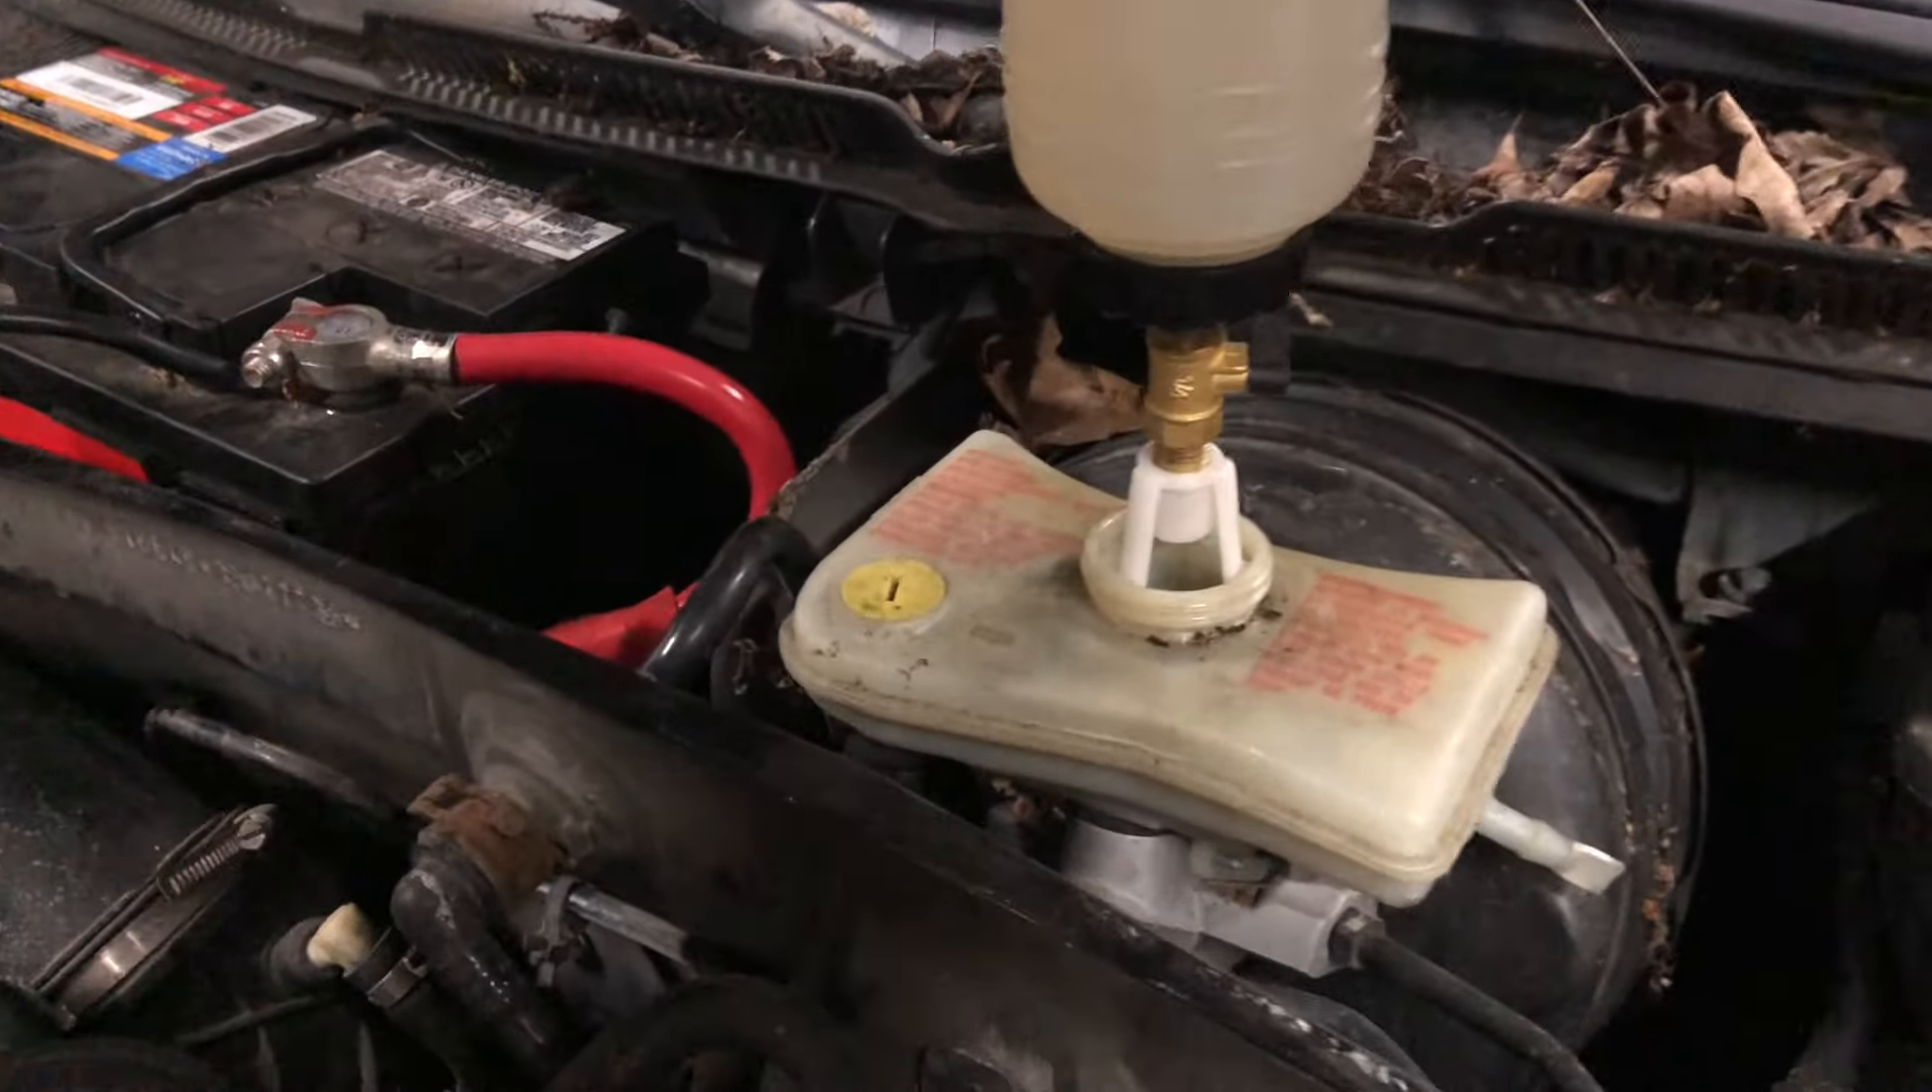So there's the fill reservoir popped in there.